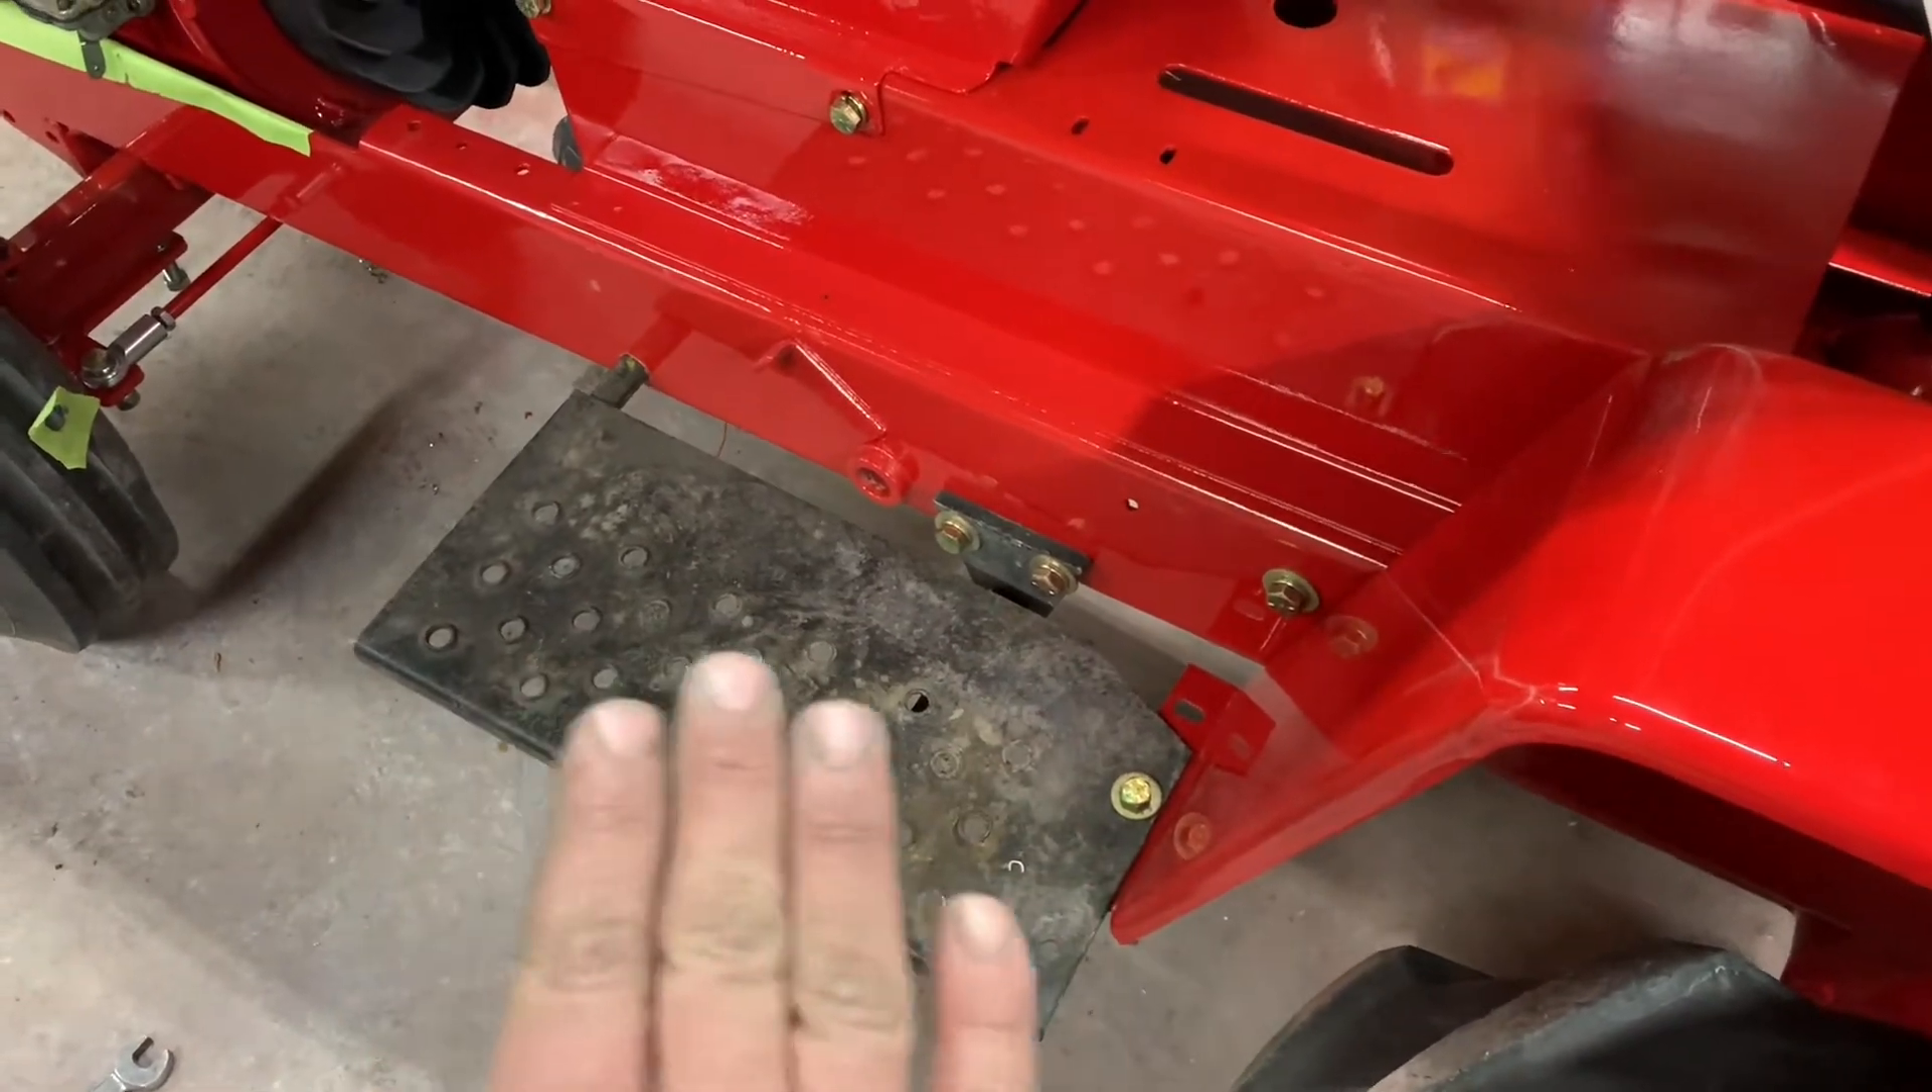But, uh, so I just kind of got the footboards back on and kind of got them leveled up where they needed to be.